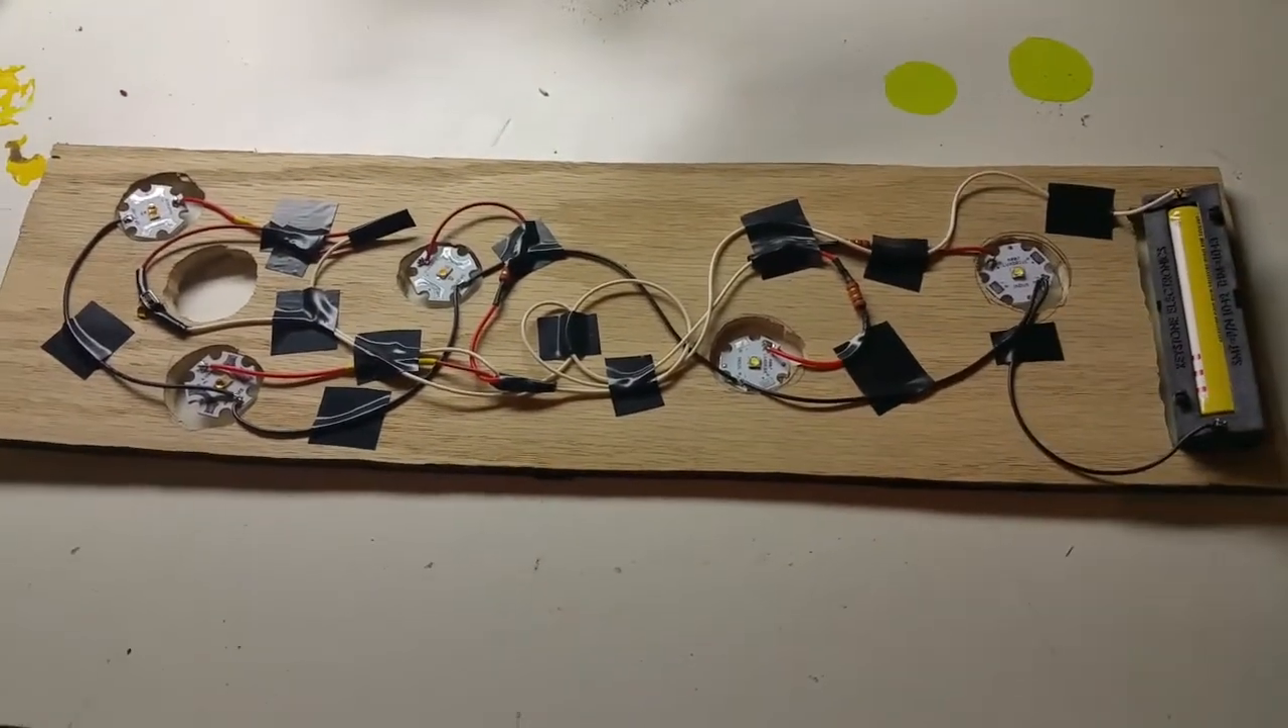All right so we finished the step two here and so i drilled out all the holes for the leds and for the blade holder for the battery pack and then wired everything up.